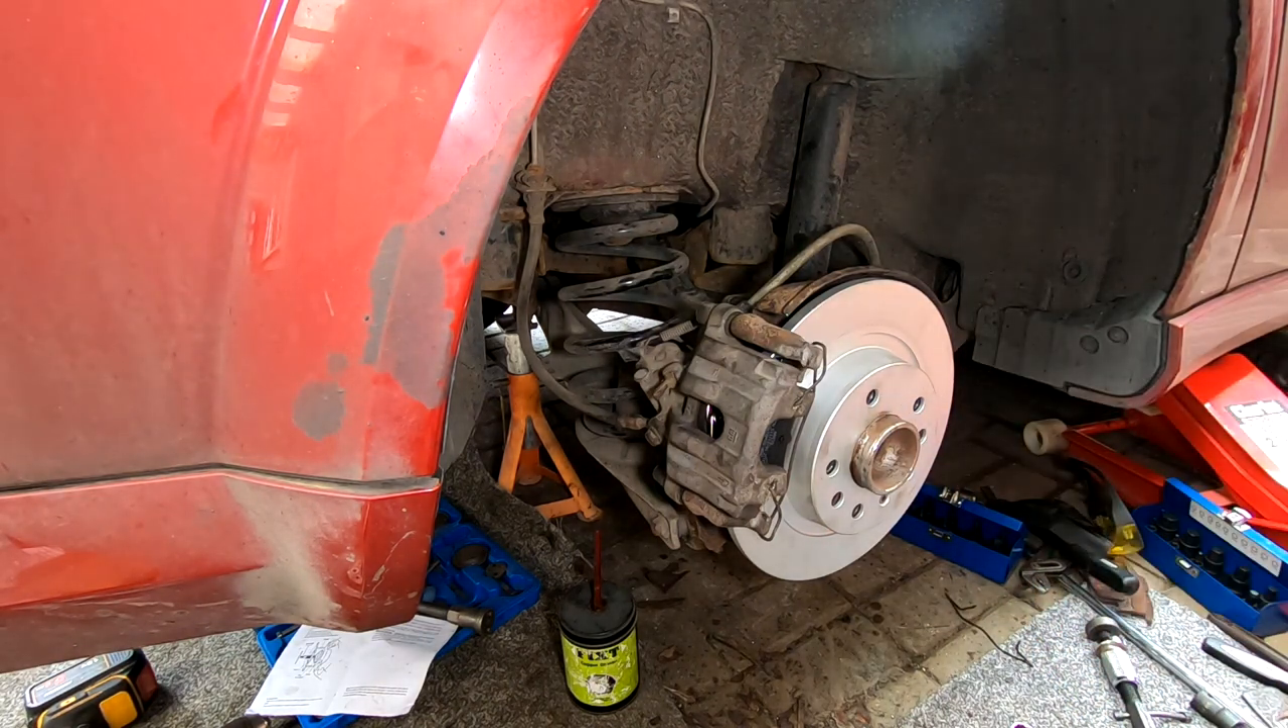I've just got to put the wheel on and then we can safely say this side's done.